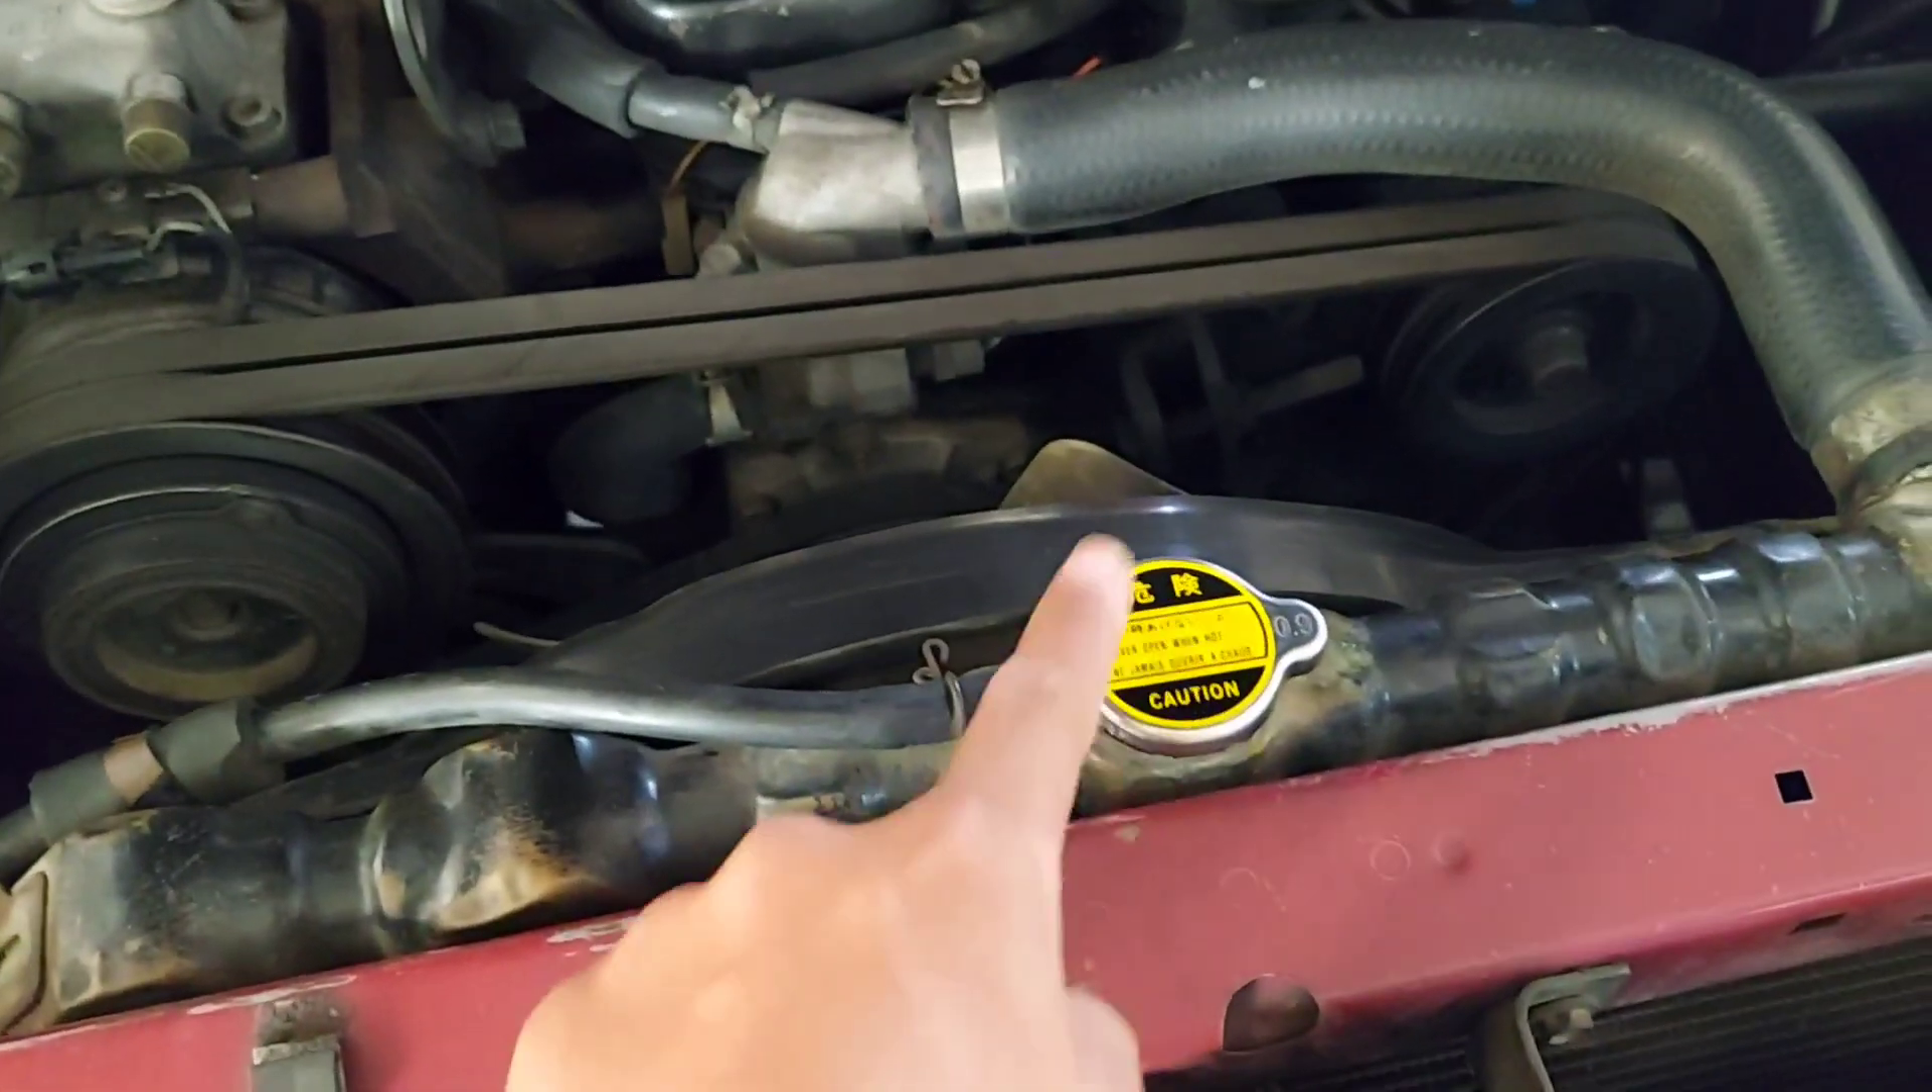Terus untuk Tutup radiatornya Sudah terpasang Denso Original.